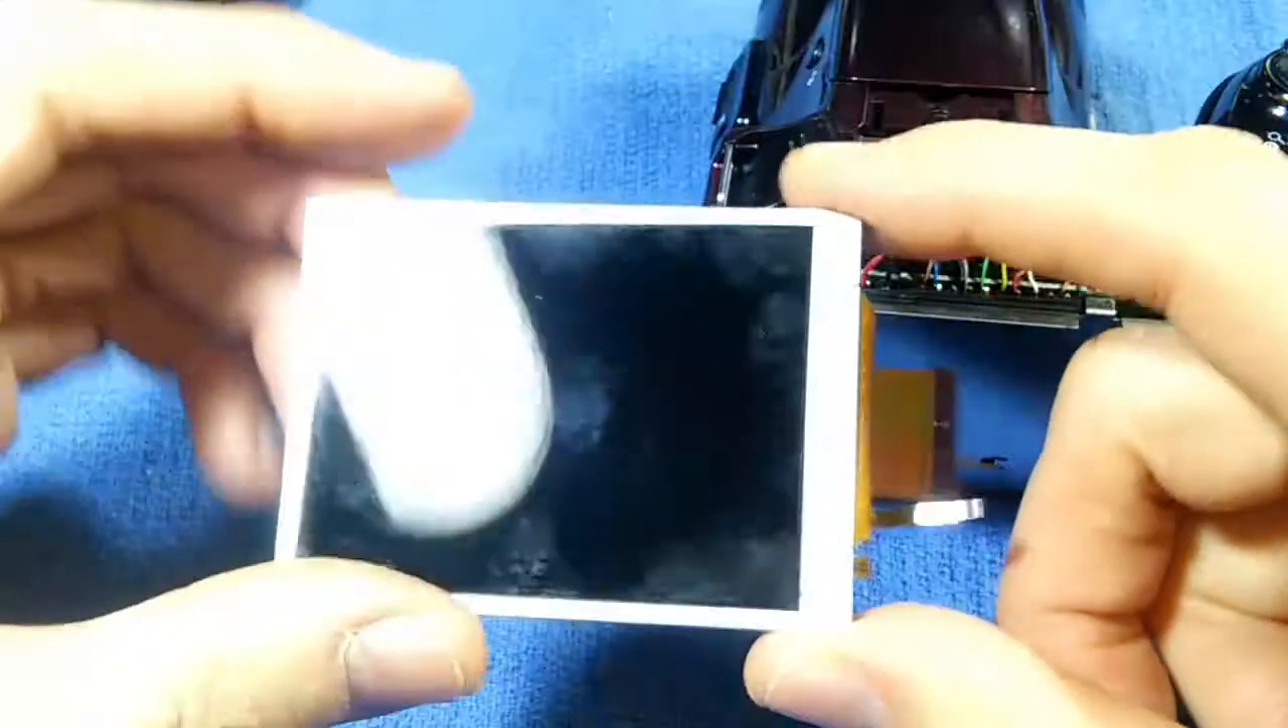There it is. We have the screen in our hand.